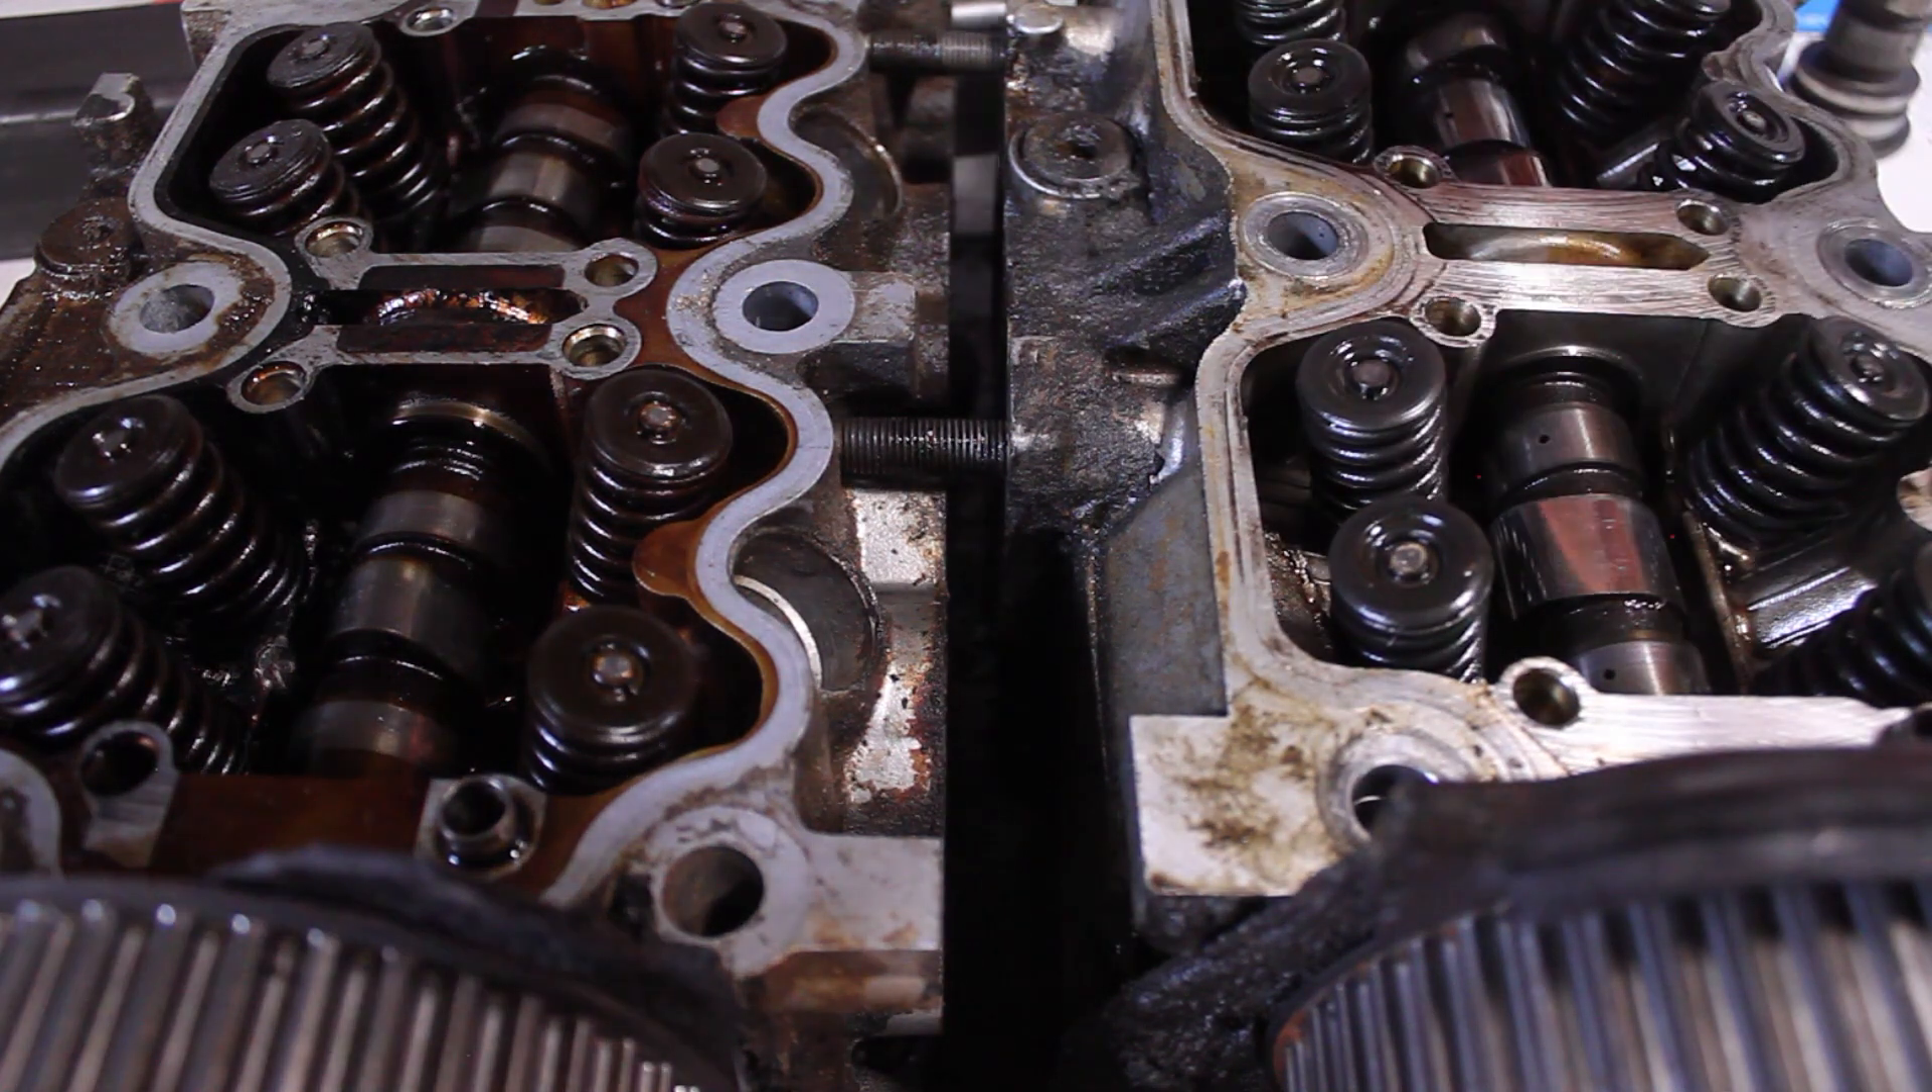So actually I haven't been able to get these cams out yet.